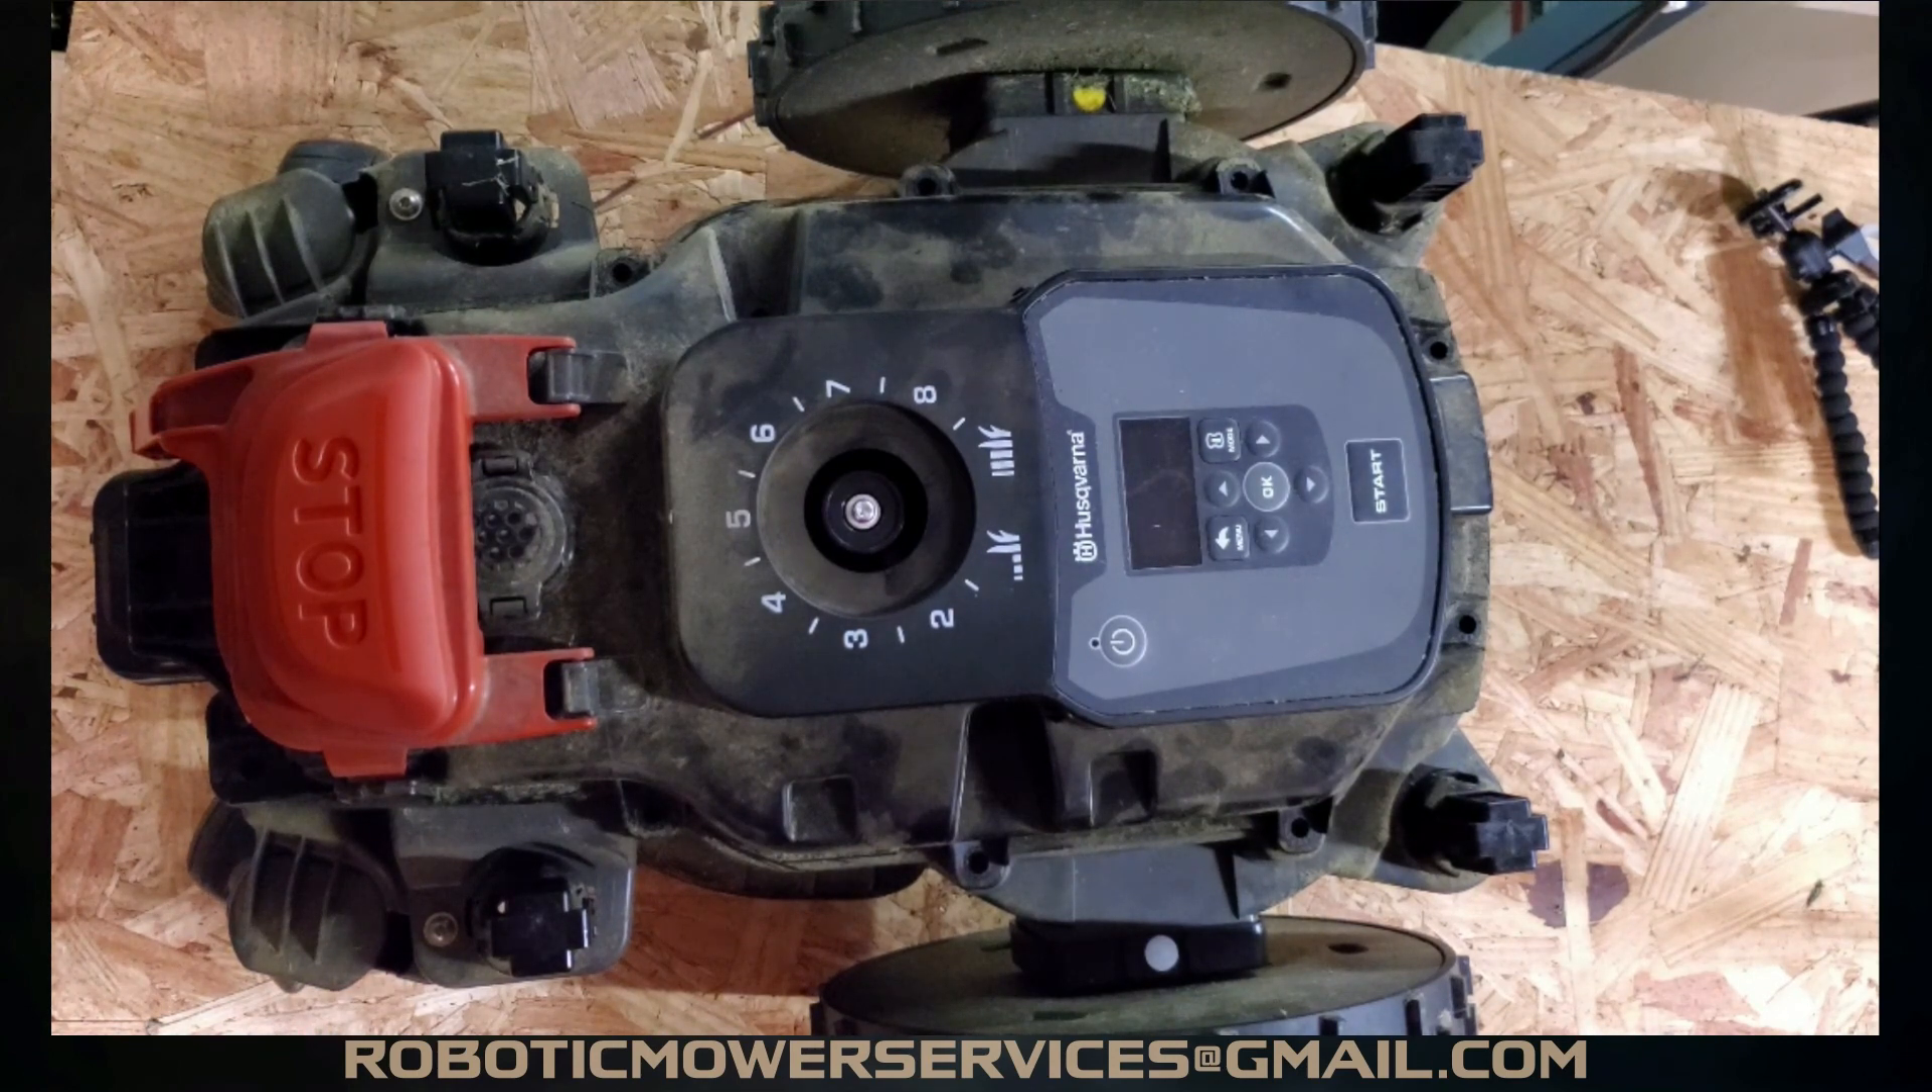Our upper chassis is sitting in place on the lower chassis.